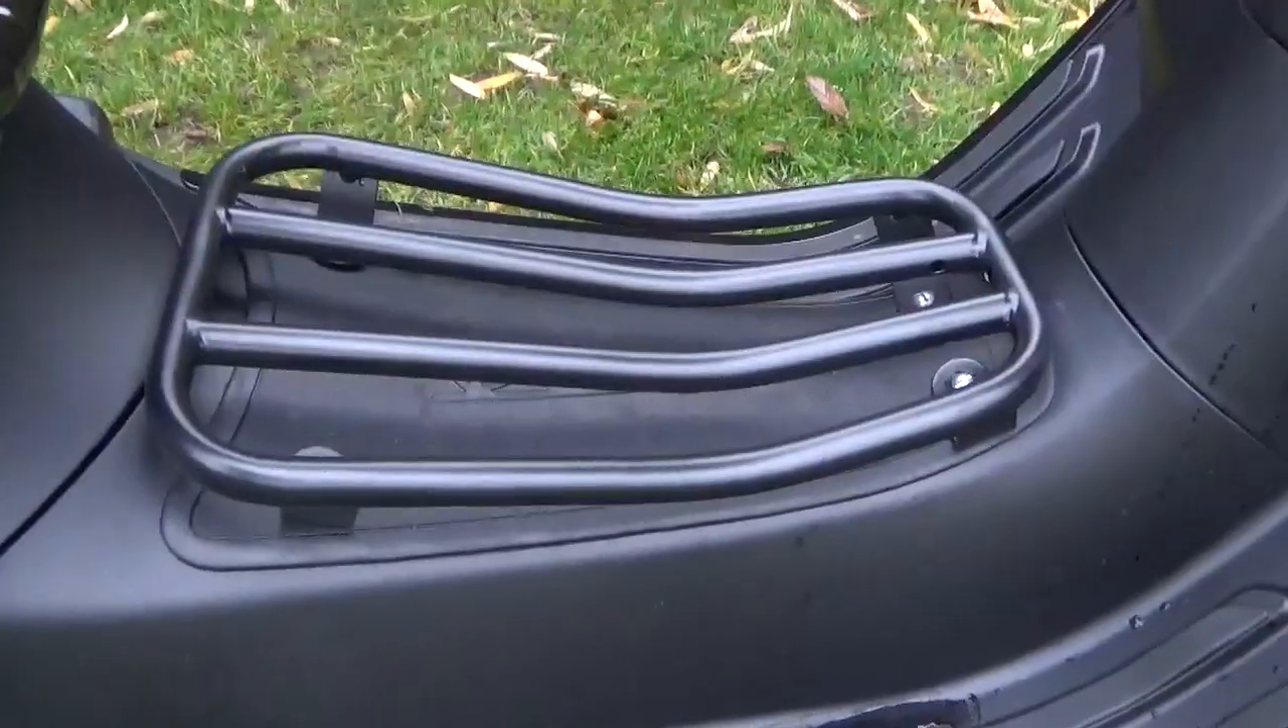Het accurekje zit op zijn plek en de montage is ontzettend eenvoudig.